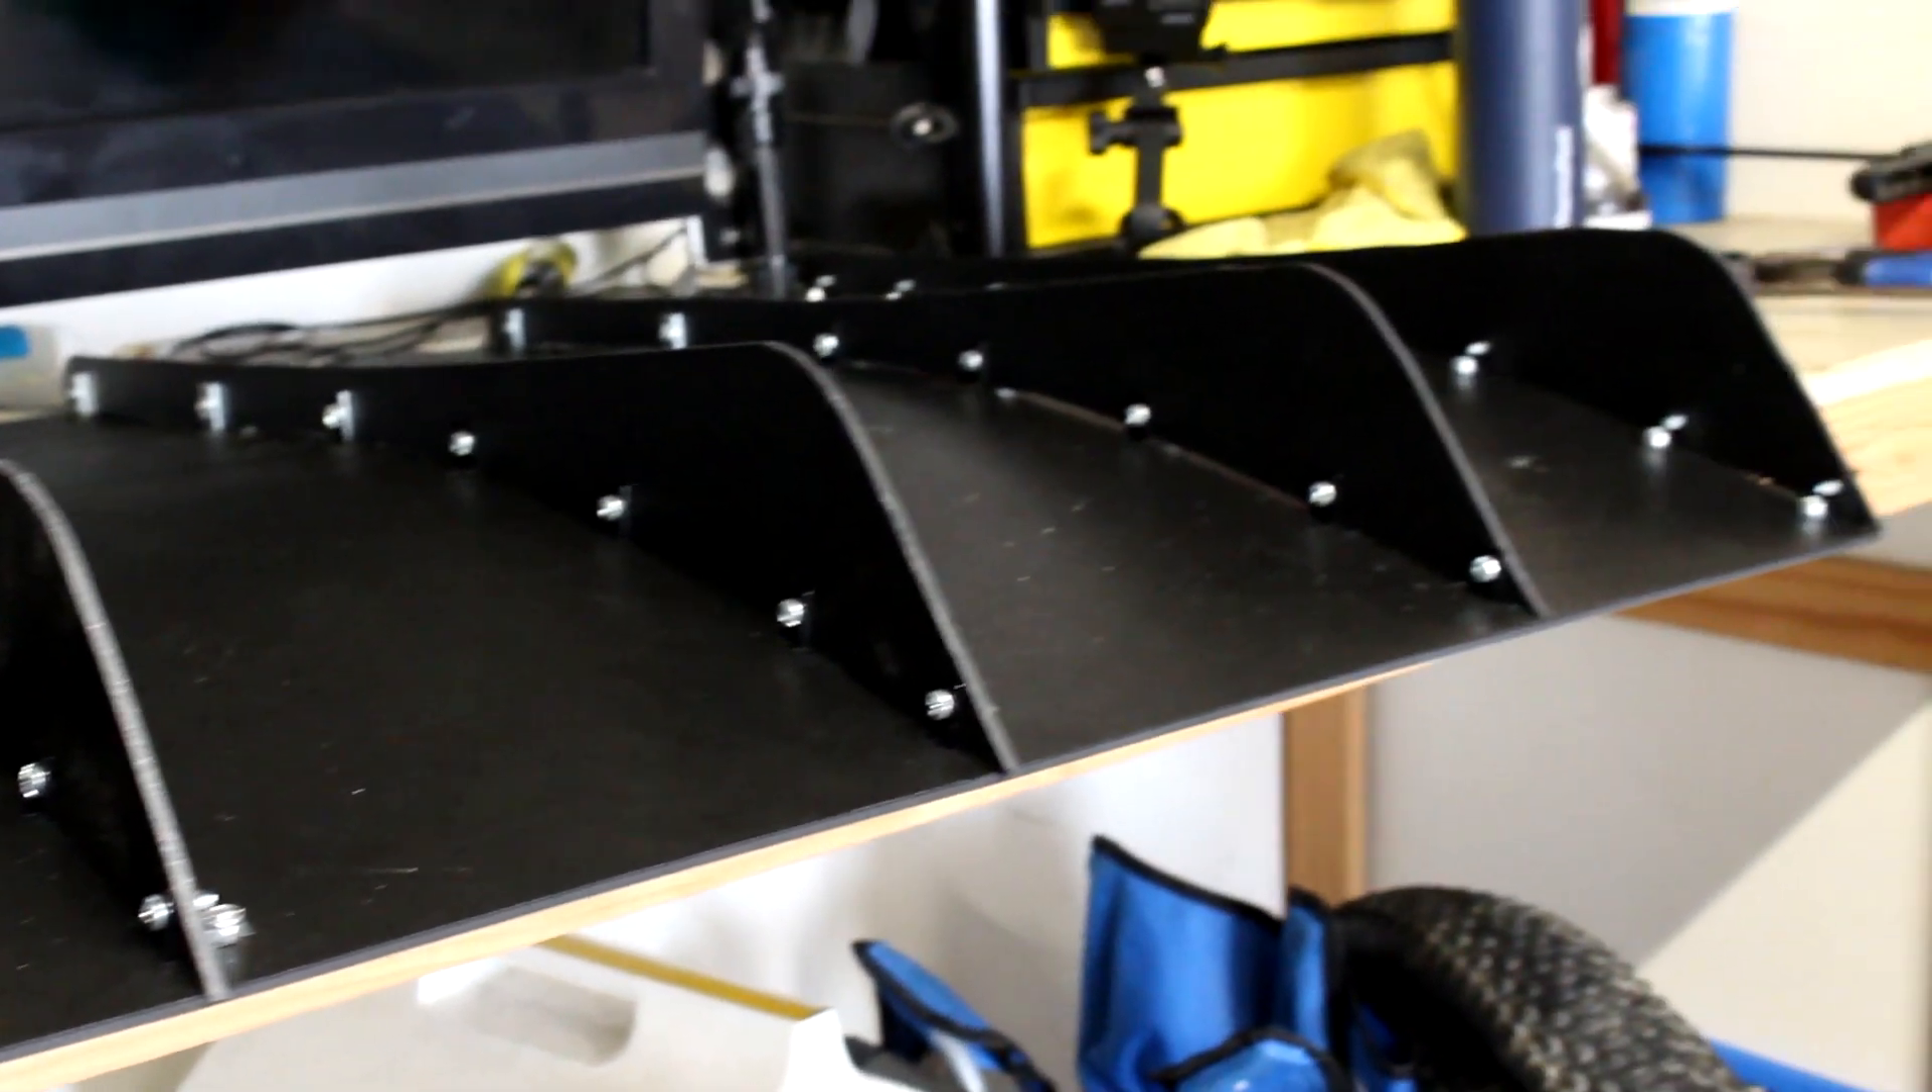And the main structure of this thing is pretty much assembled.